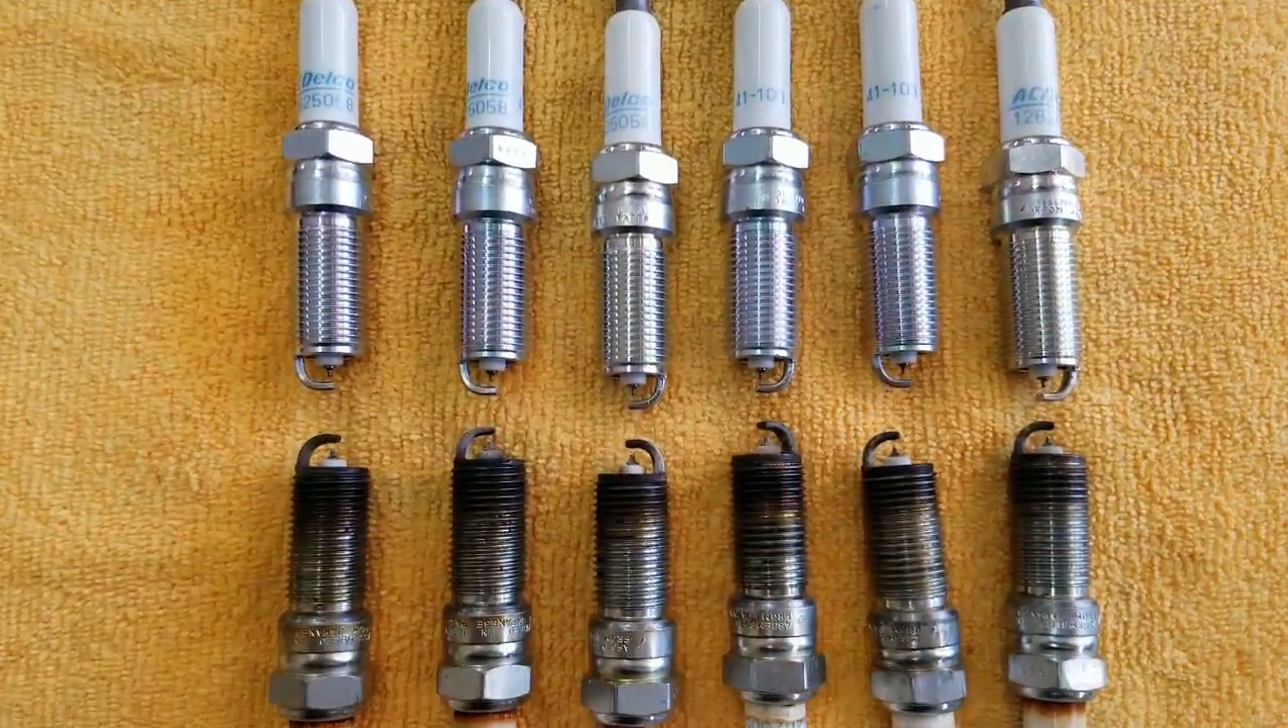All right so i got all six spark plugs out.